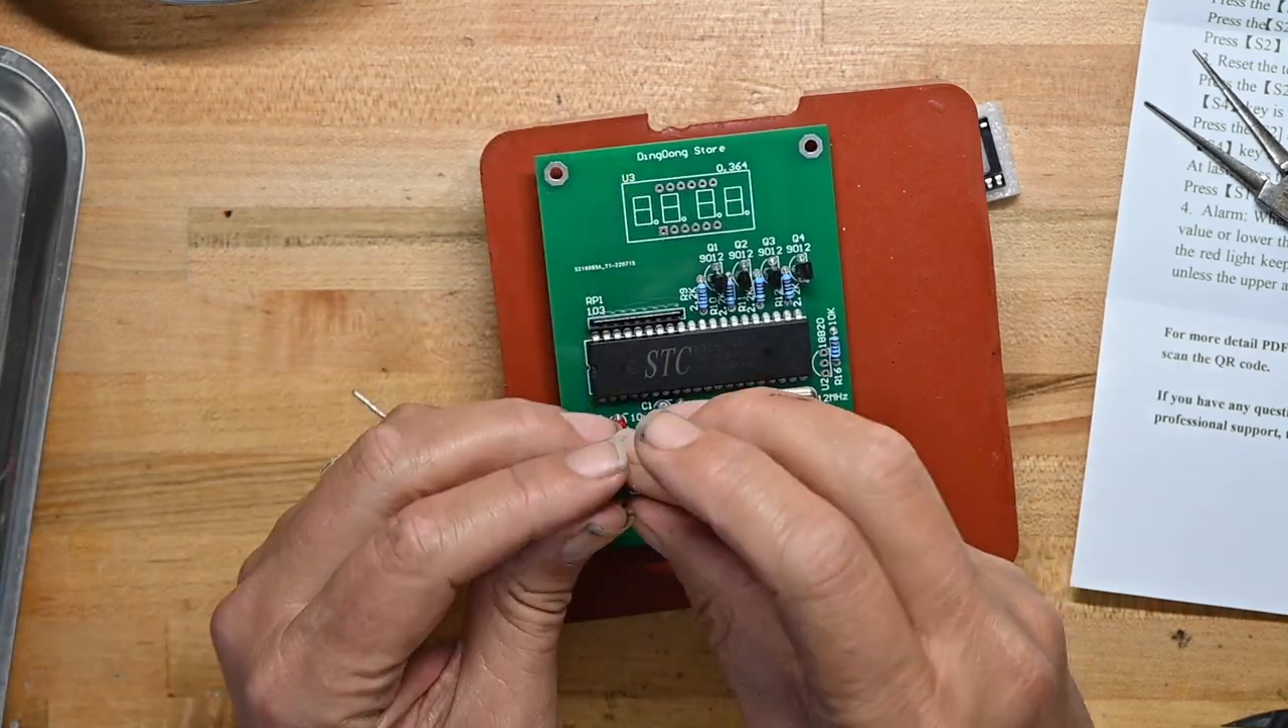That's the chip in place.